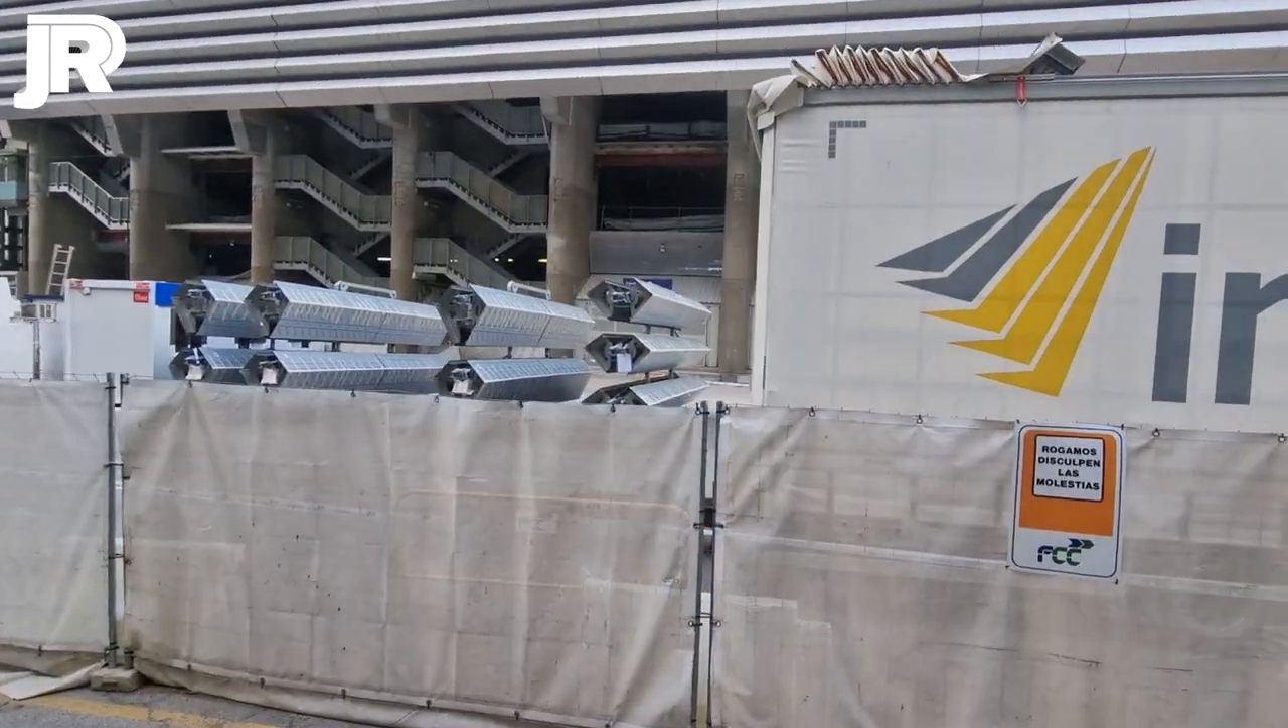Y tenemos, seguimos teniendo aquí más lamas para colocar.